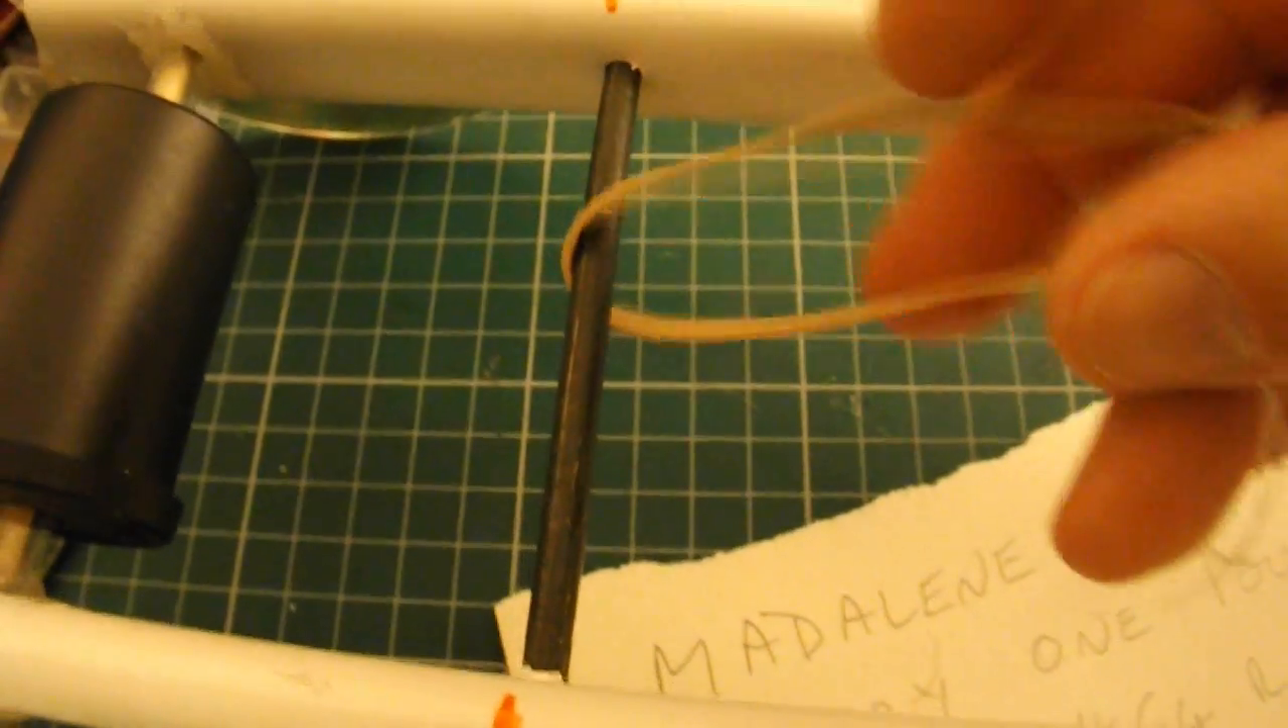We've got a piece of cane going across the chassis here that I've put the rubber band over.